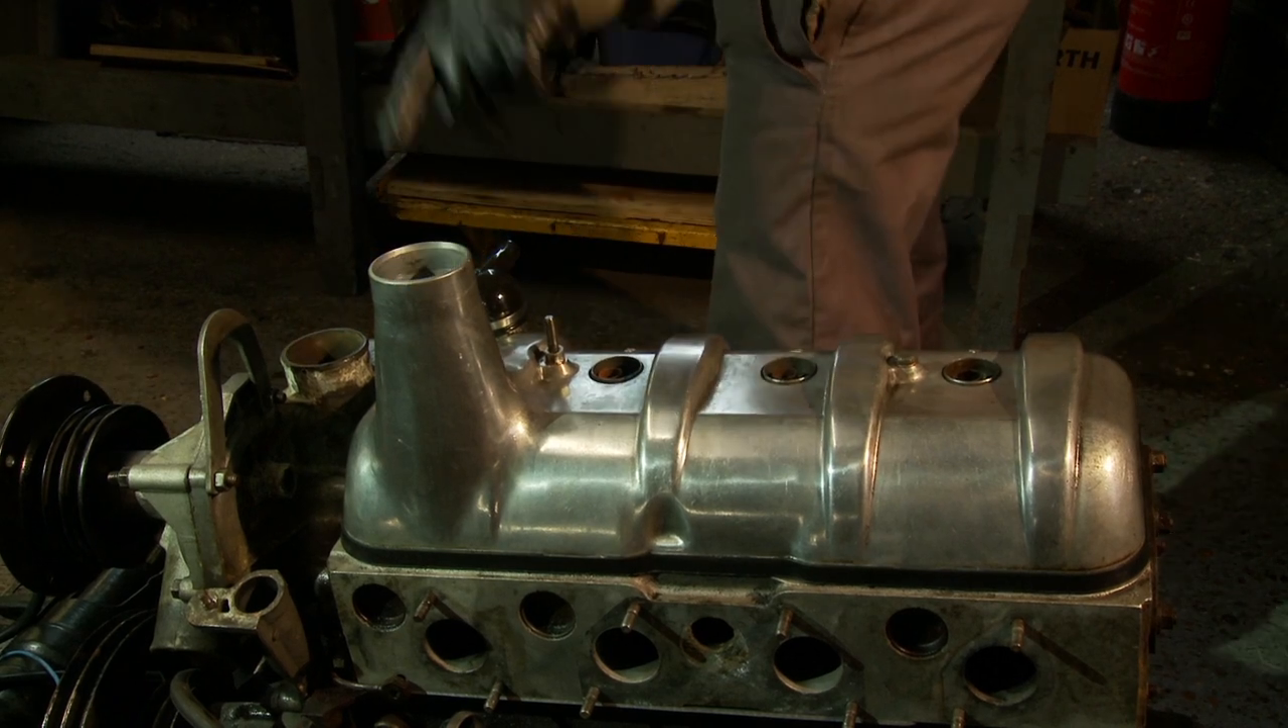And the final thing to go on here is the oil filler cap.